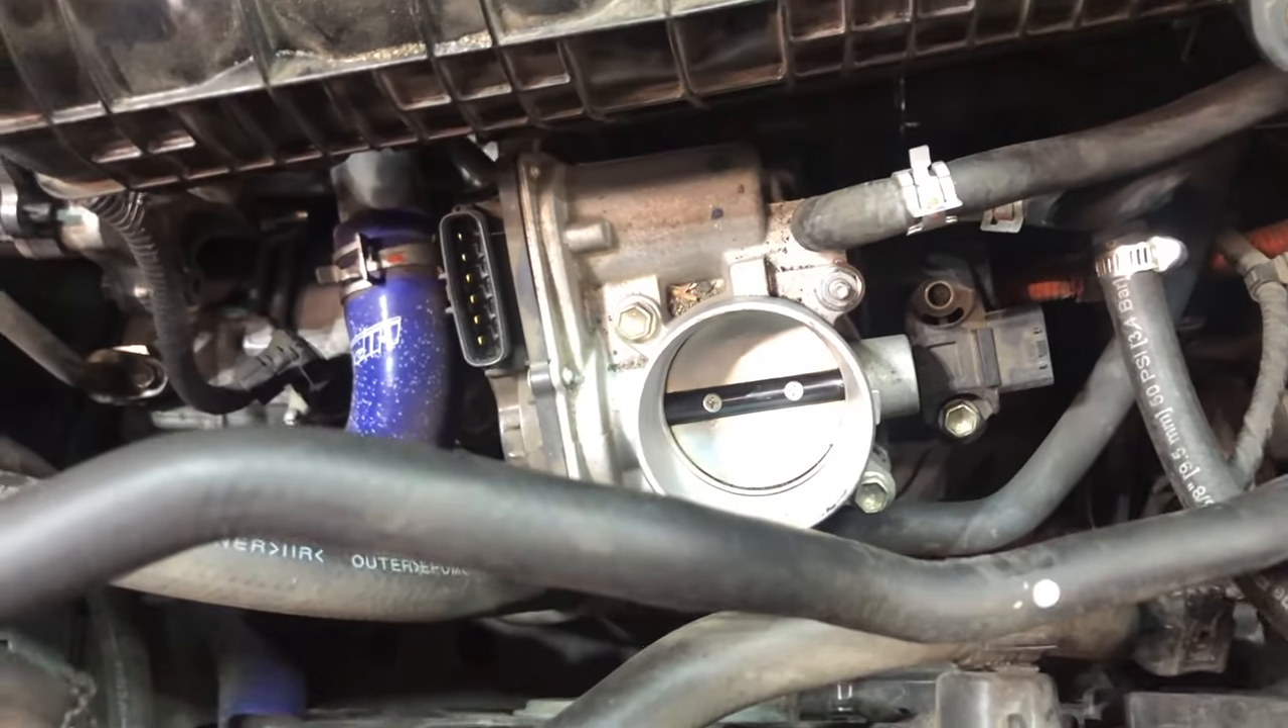I removed the last piece of the intake pipe there from the throttle body.